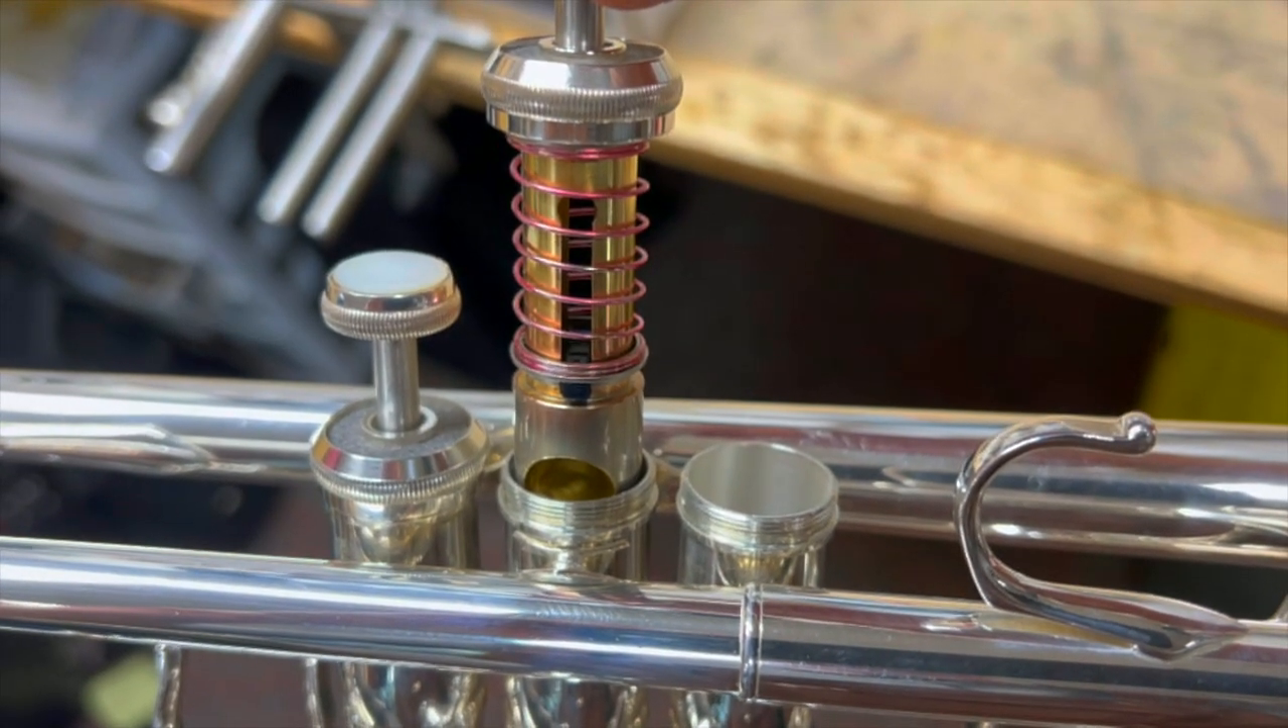The spring is on the outside now.